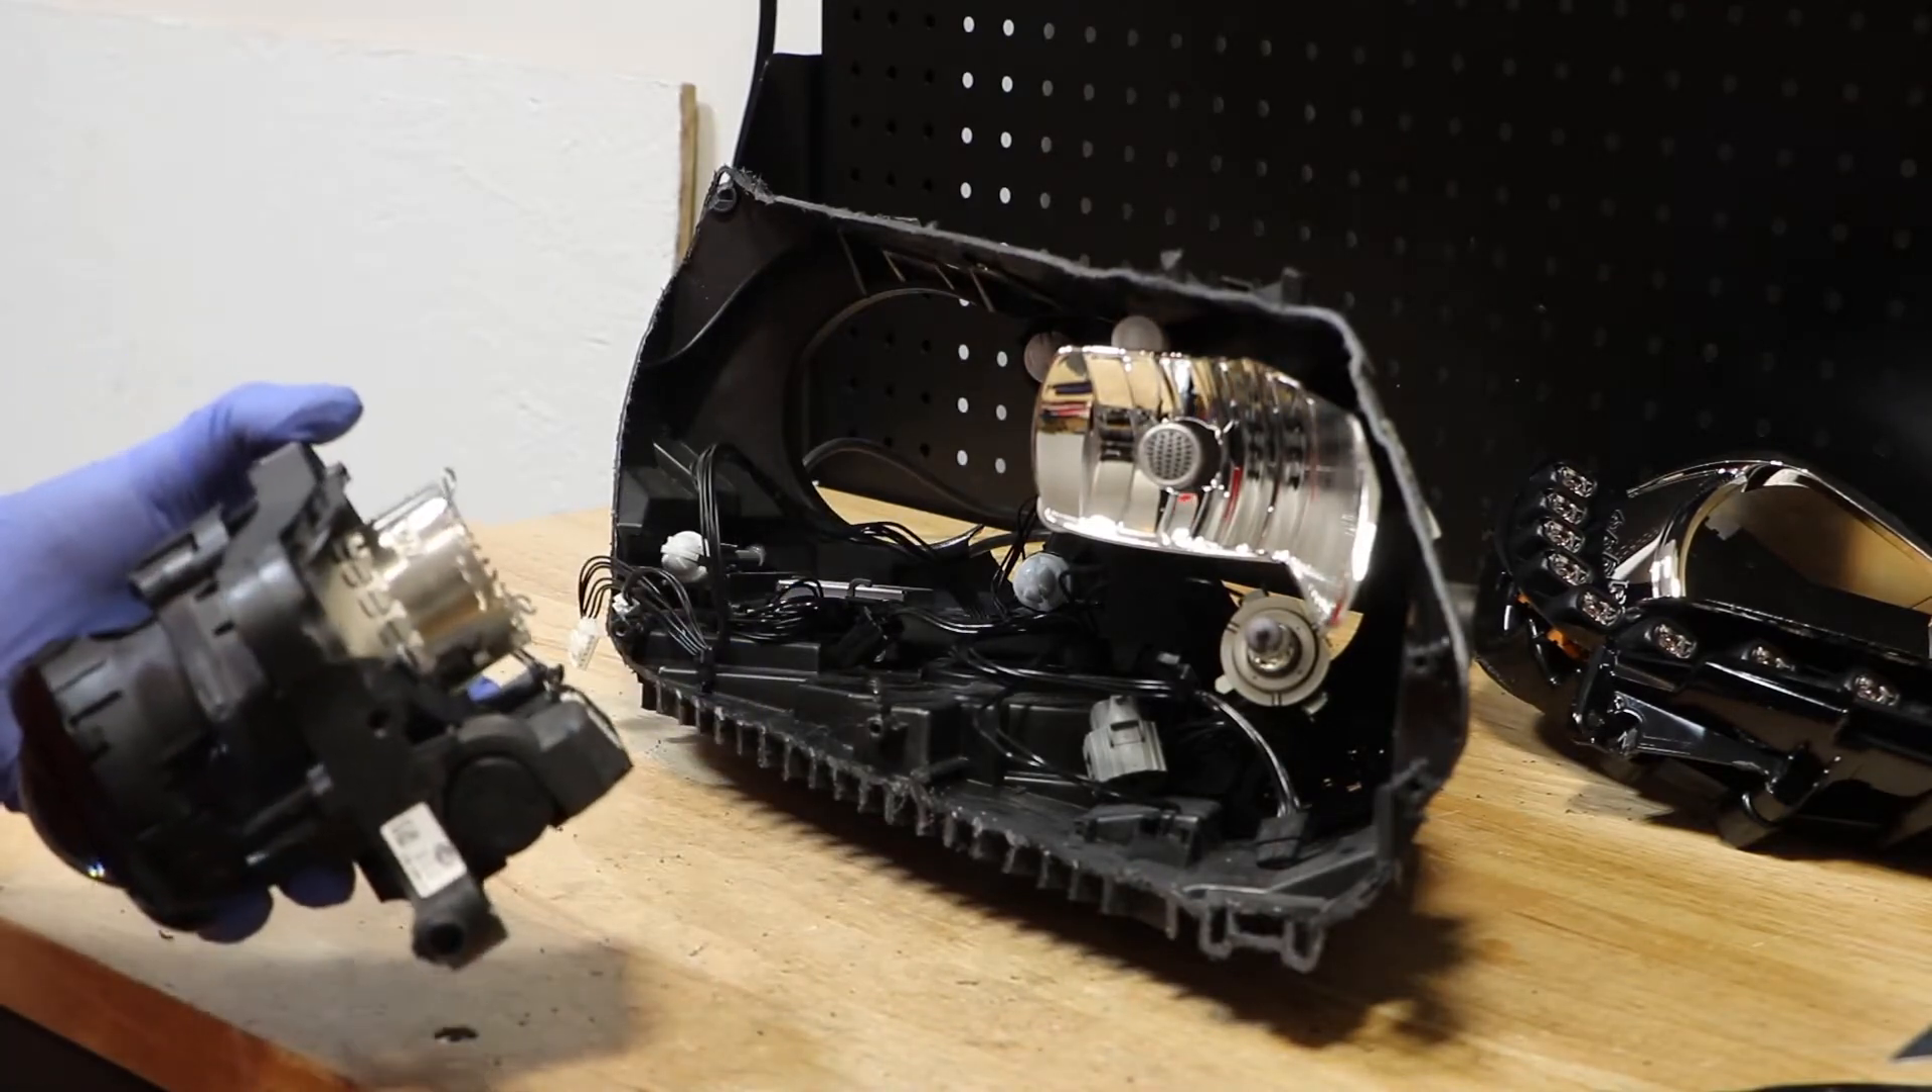With the two clips removed, we now have the projector free from the headlight.